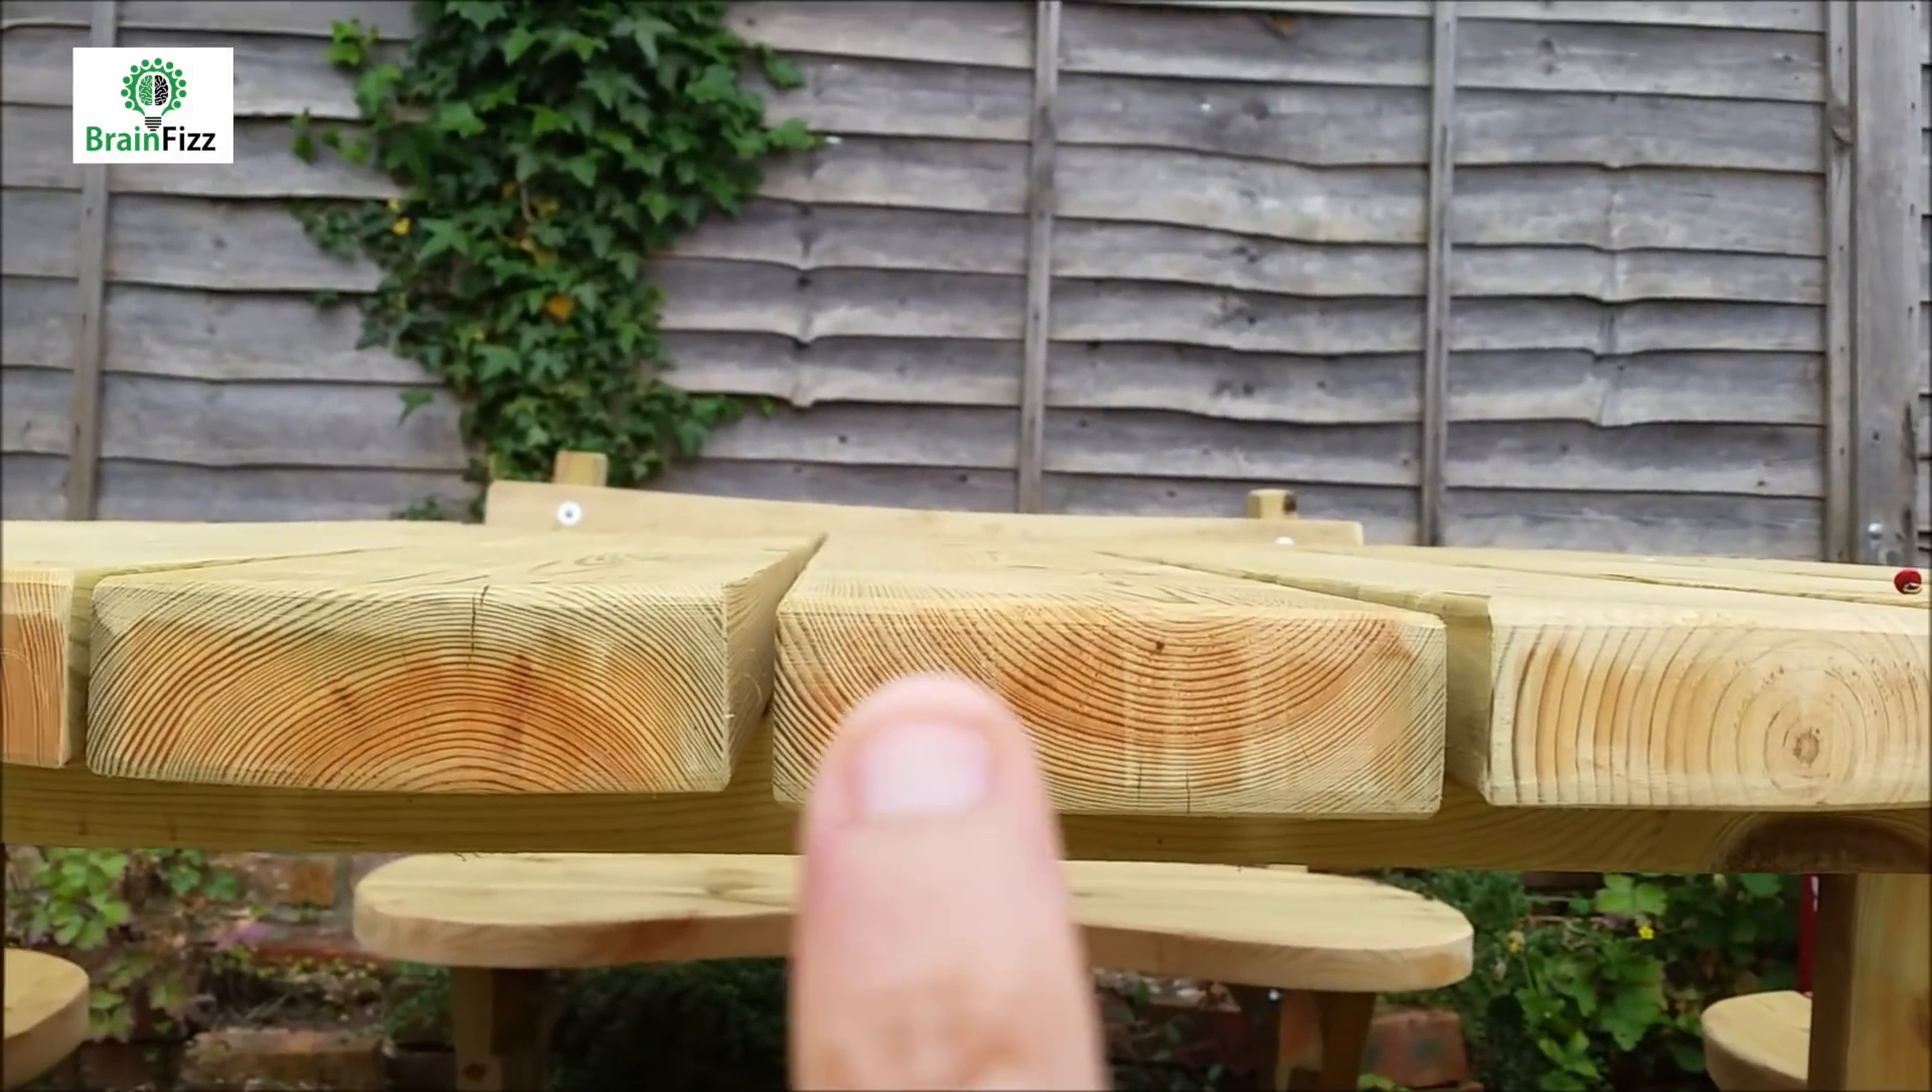If I bring this down here, you can see how the boards aren't perfectly level. Particularly those two.